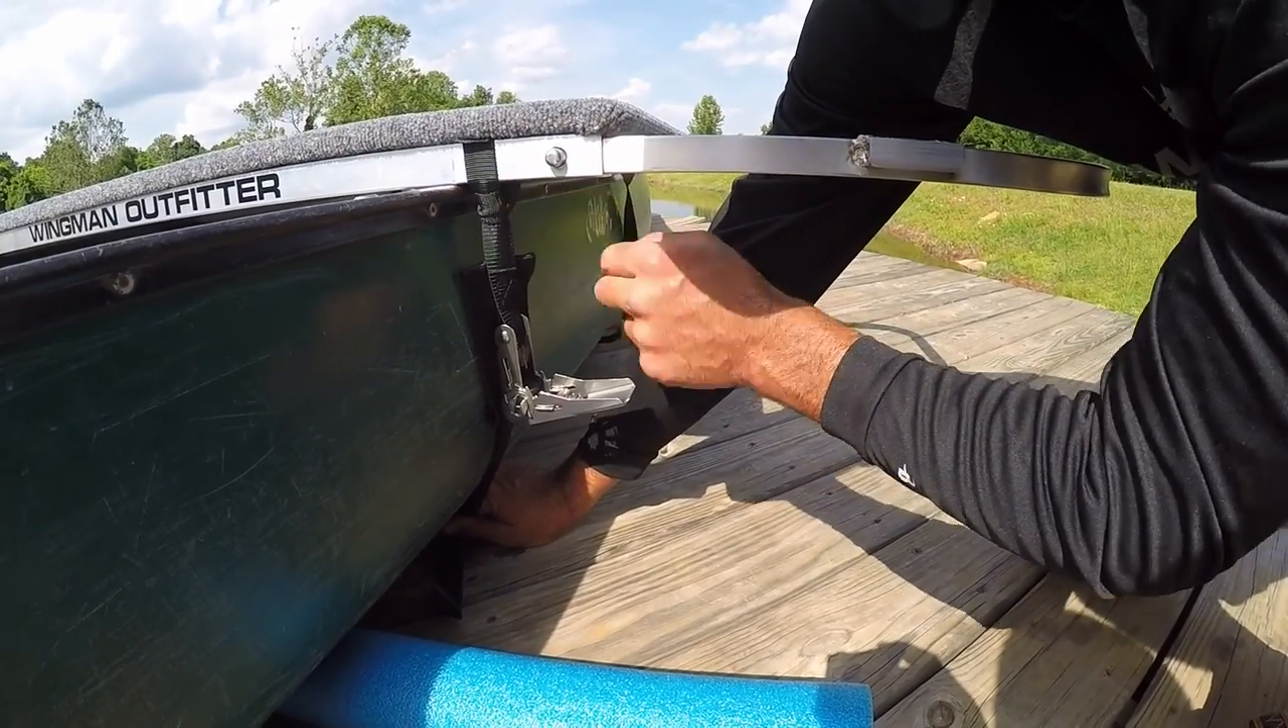Notice how we have the strap against the gunwale of the boat.